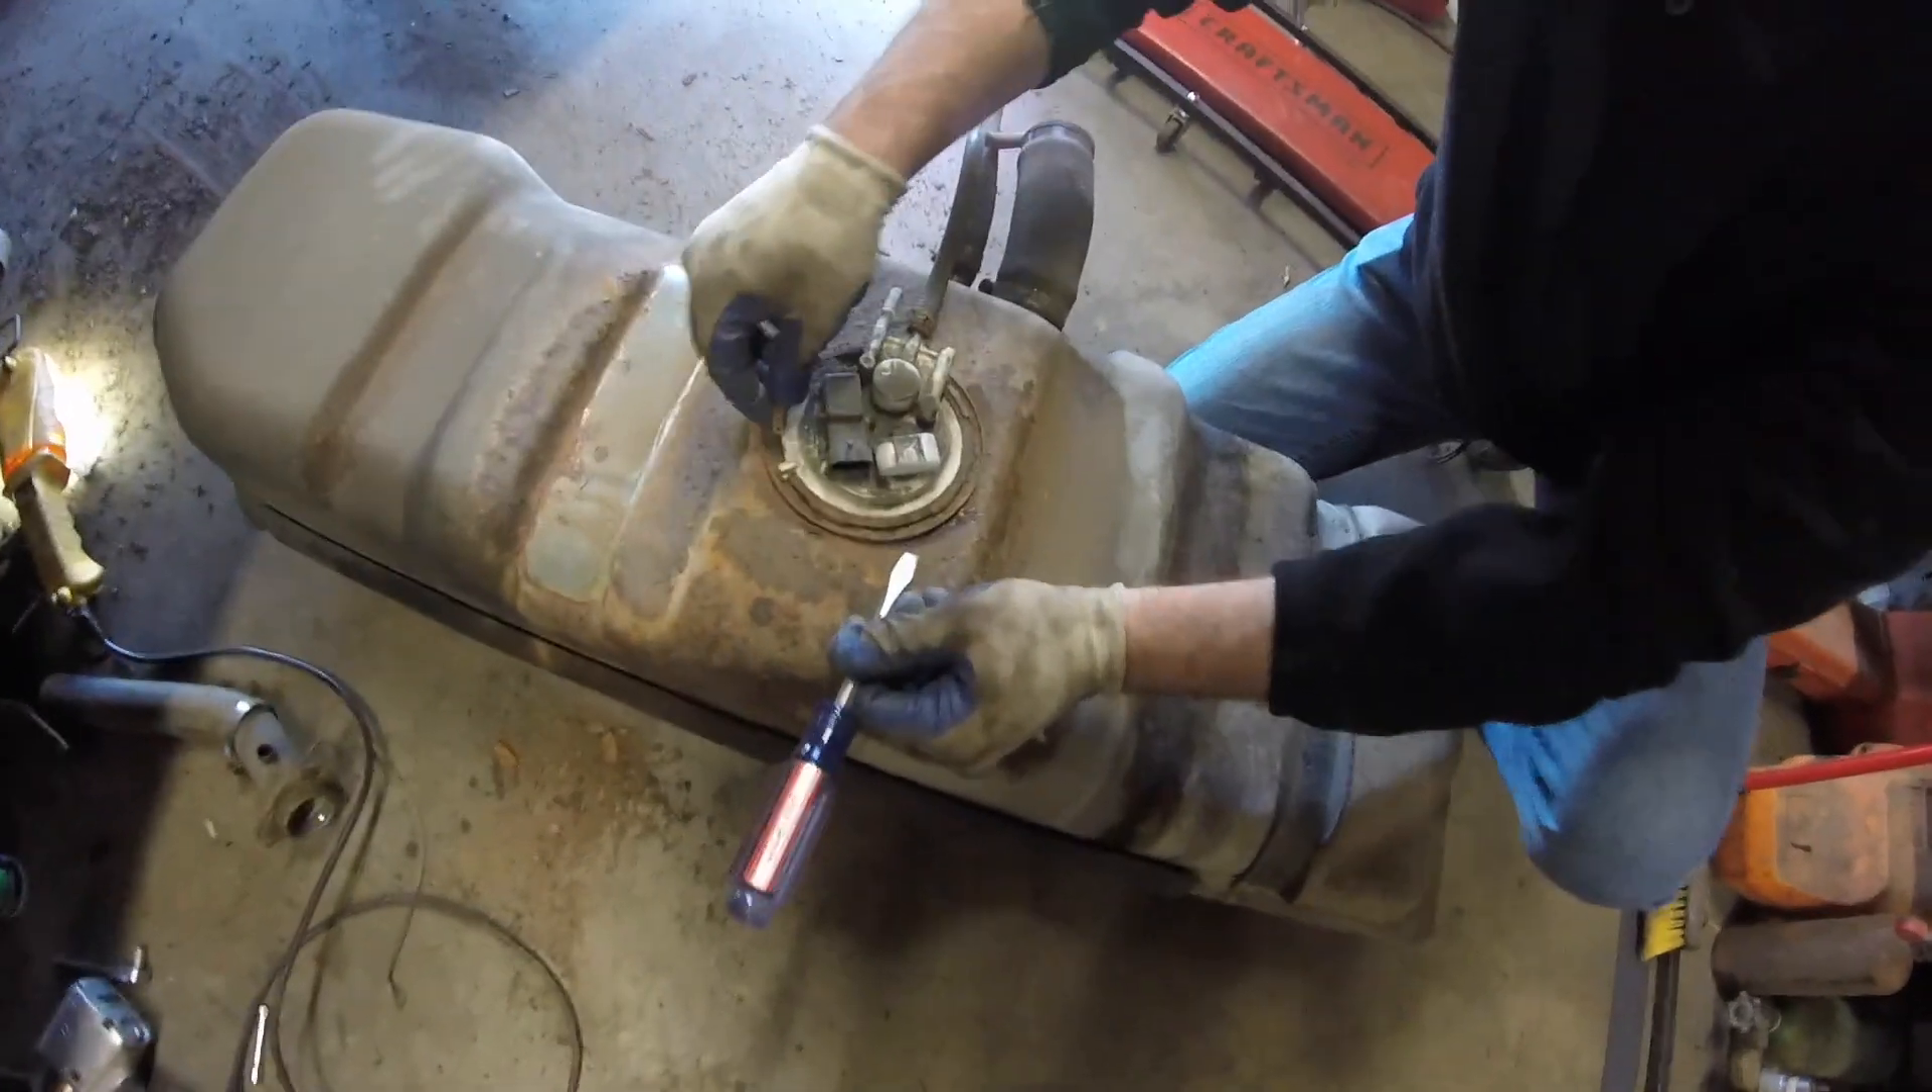So we got the fuel tank out.